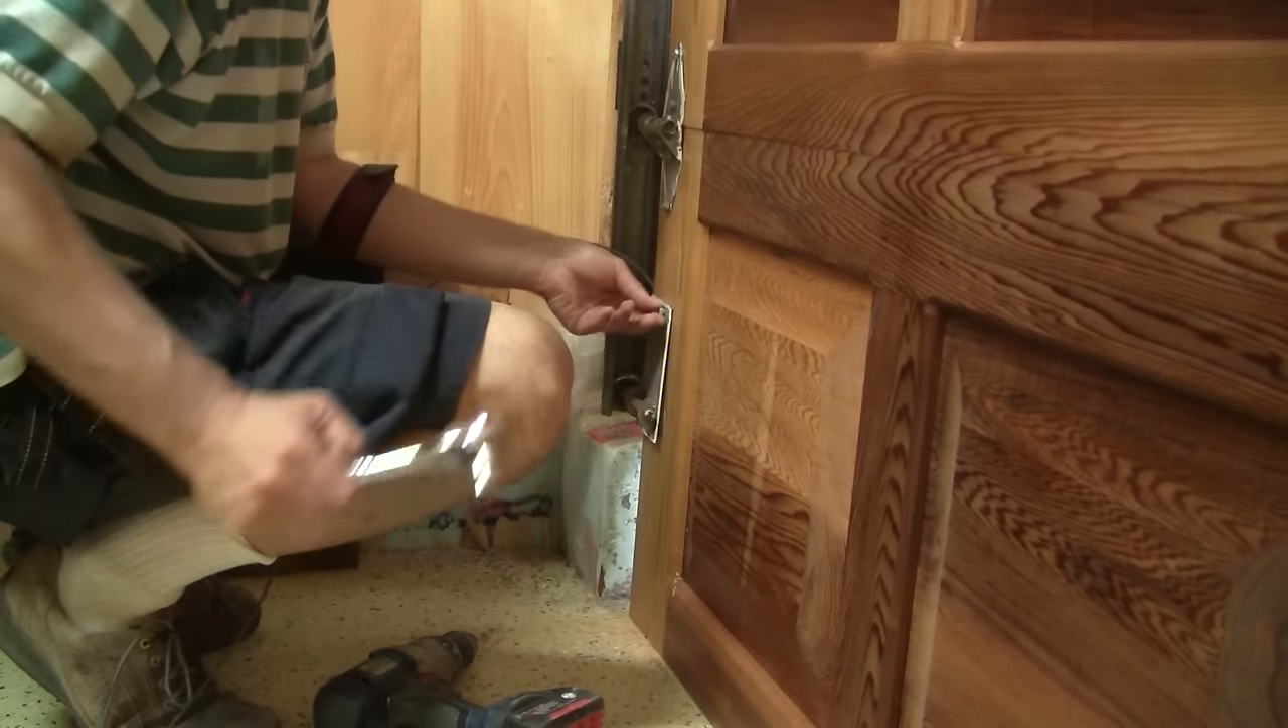Since the door is higher than the one I had in my shed, the rail doesn't go down to the floor.